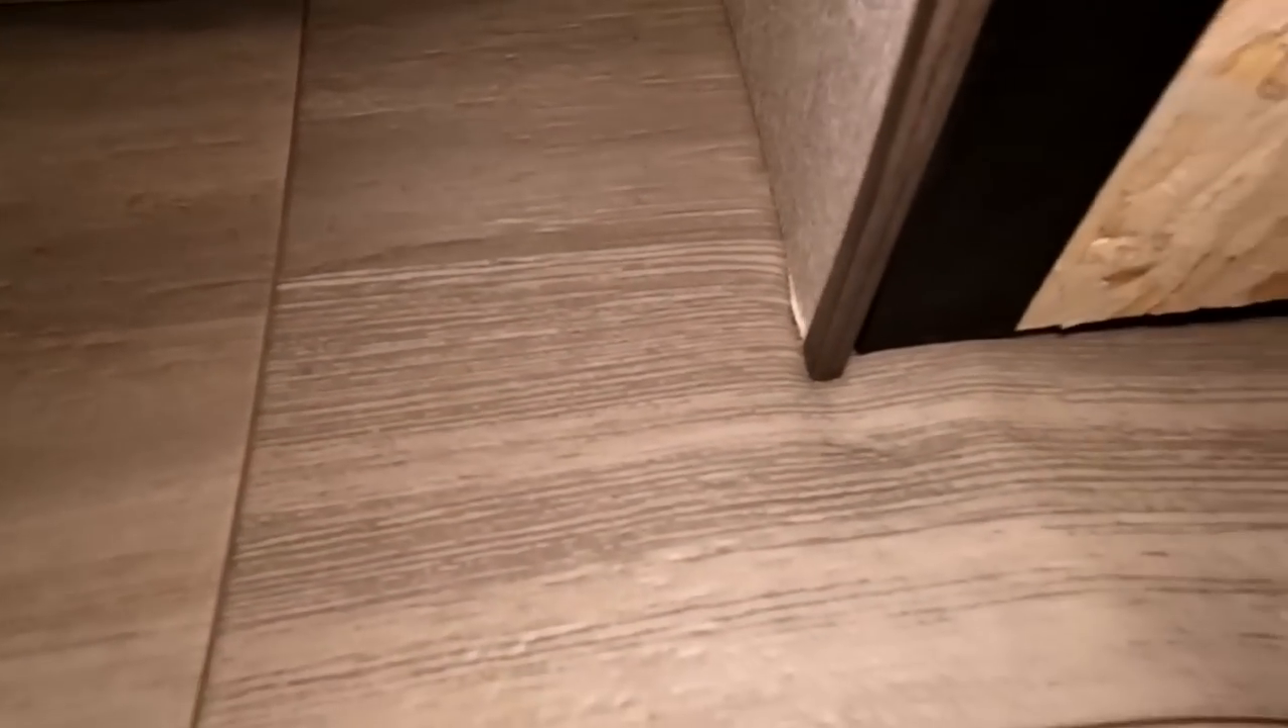This piece of wall or piece of trim is longer than this piece and it's just digging in to that linoleum right there.